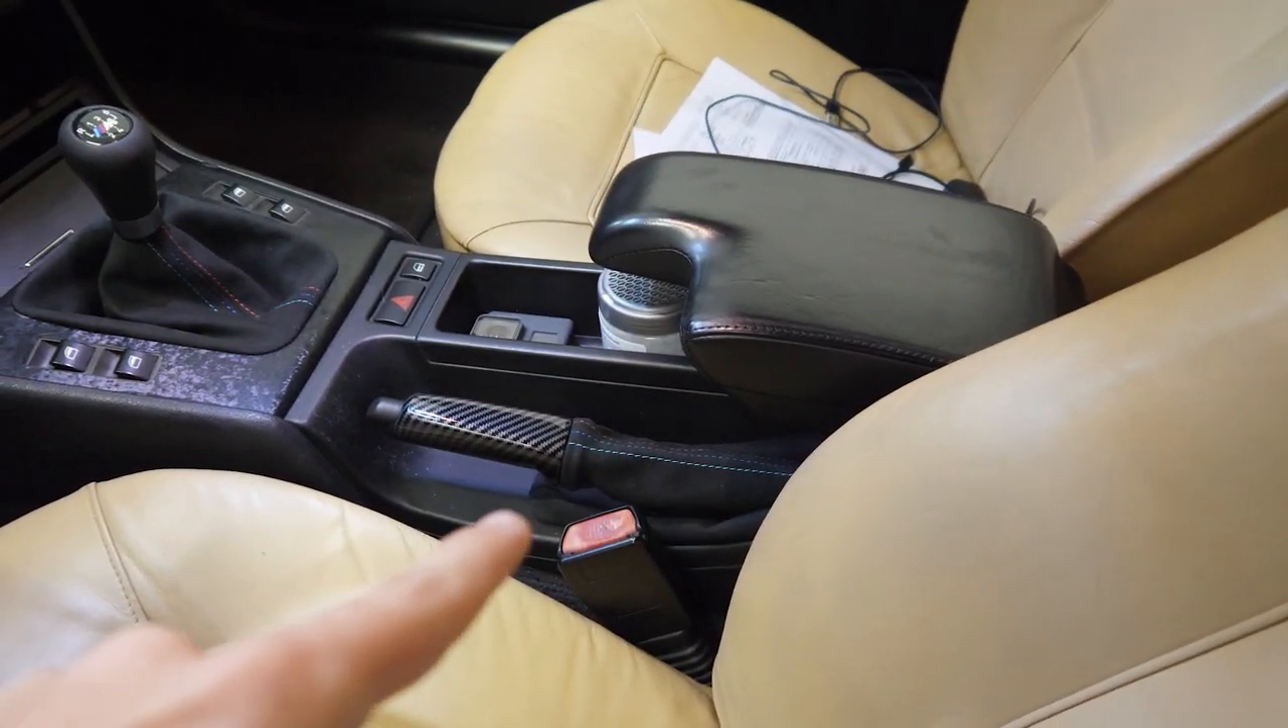Ho montato La cuffia in alcantara Sia del pomello del cambio Che della leva del freno a mano.